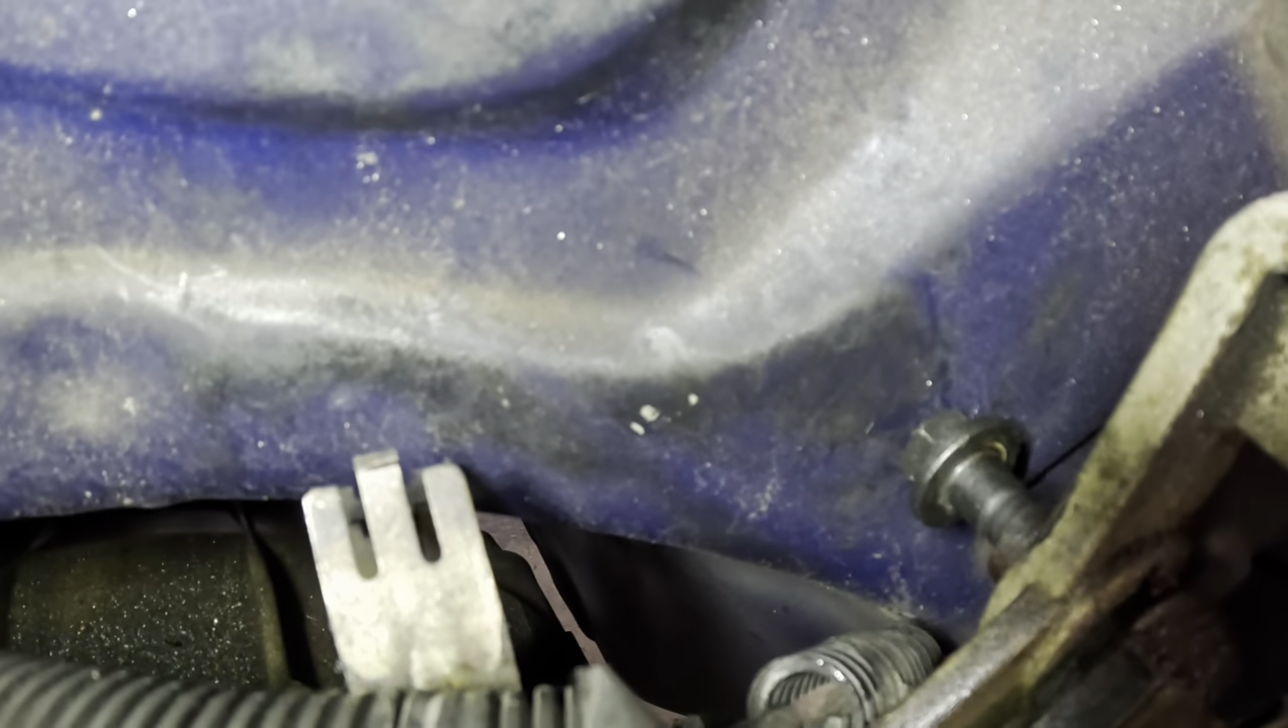The bolt is hitting the firewall and it won't come out any further.